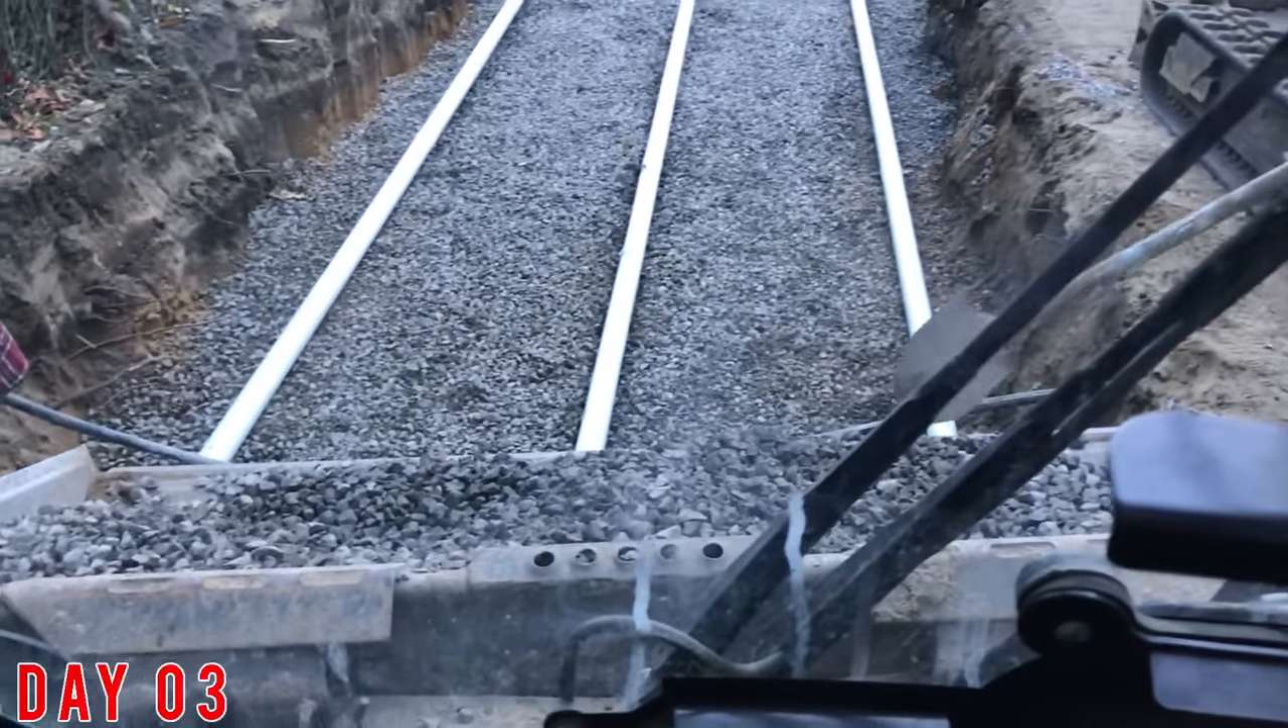Septic lines are laid.